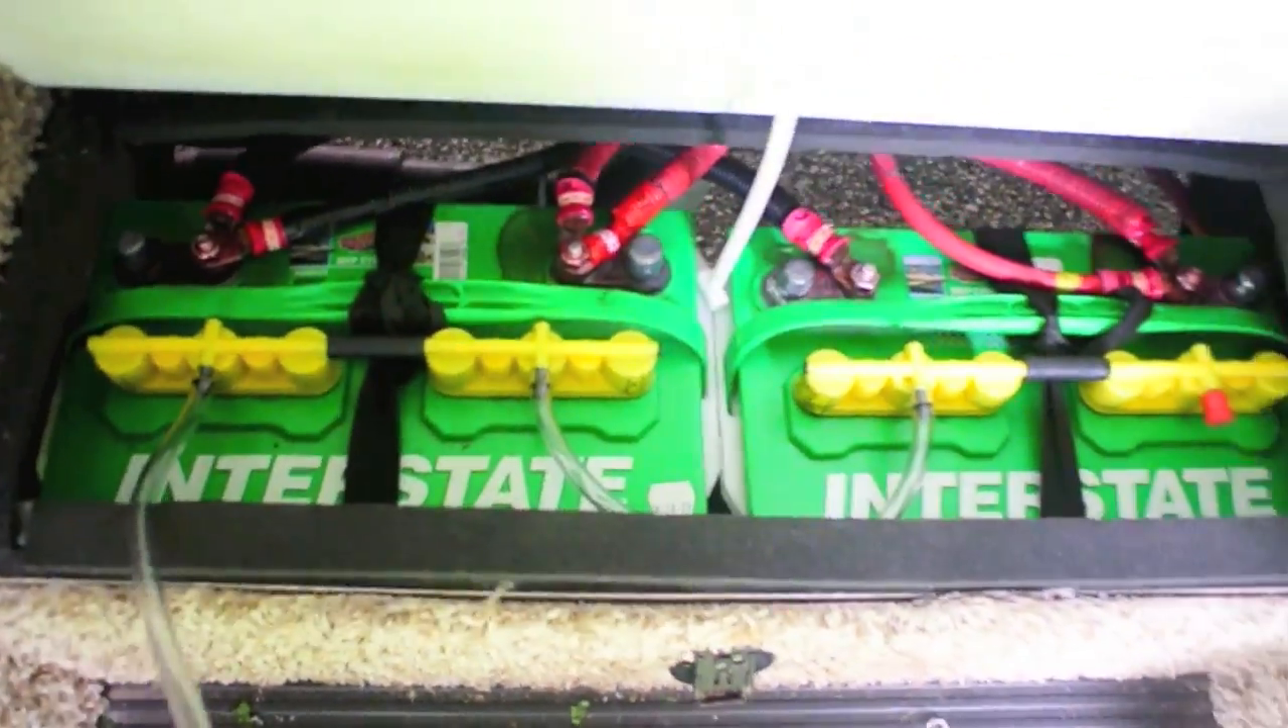So I've got the manifolds interconnected now with the hose.